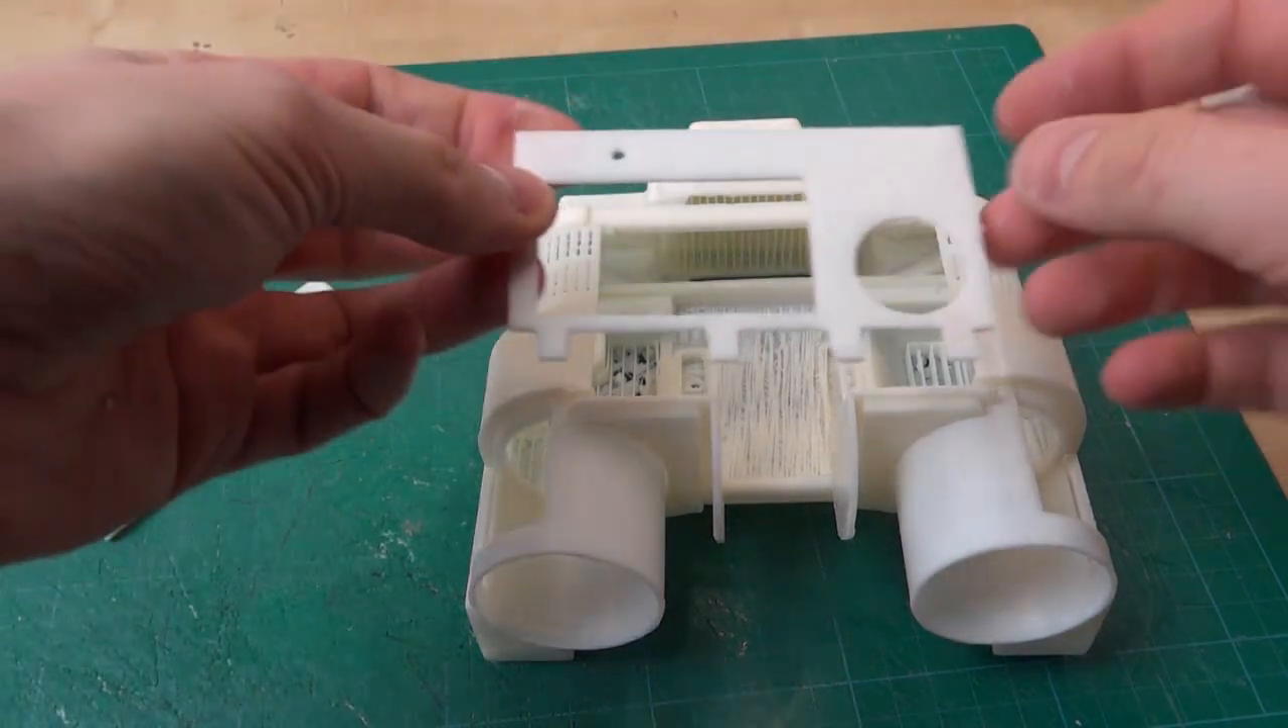Those are all the pieces assembled it's looking quite a lot like Johnny Five's head I've left these top pieces off.